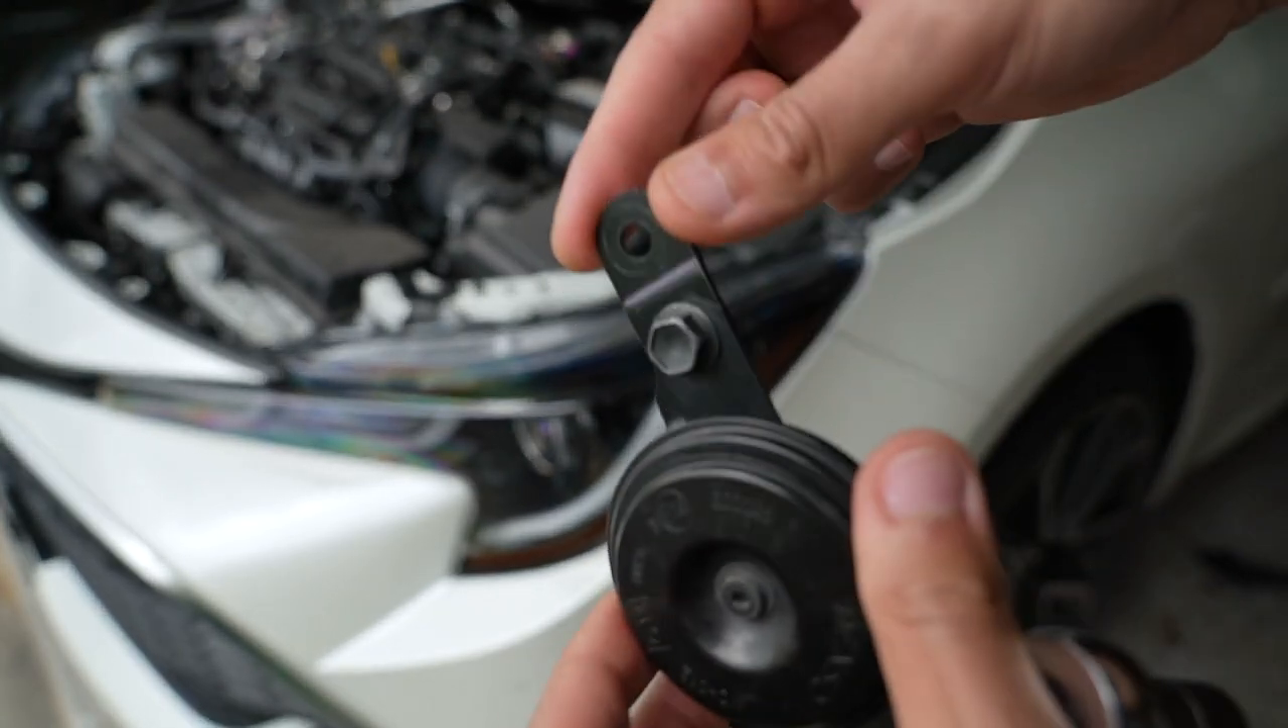This bottom piece is connected to the horn as you can see.